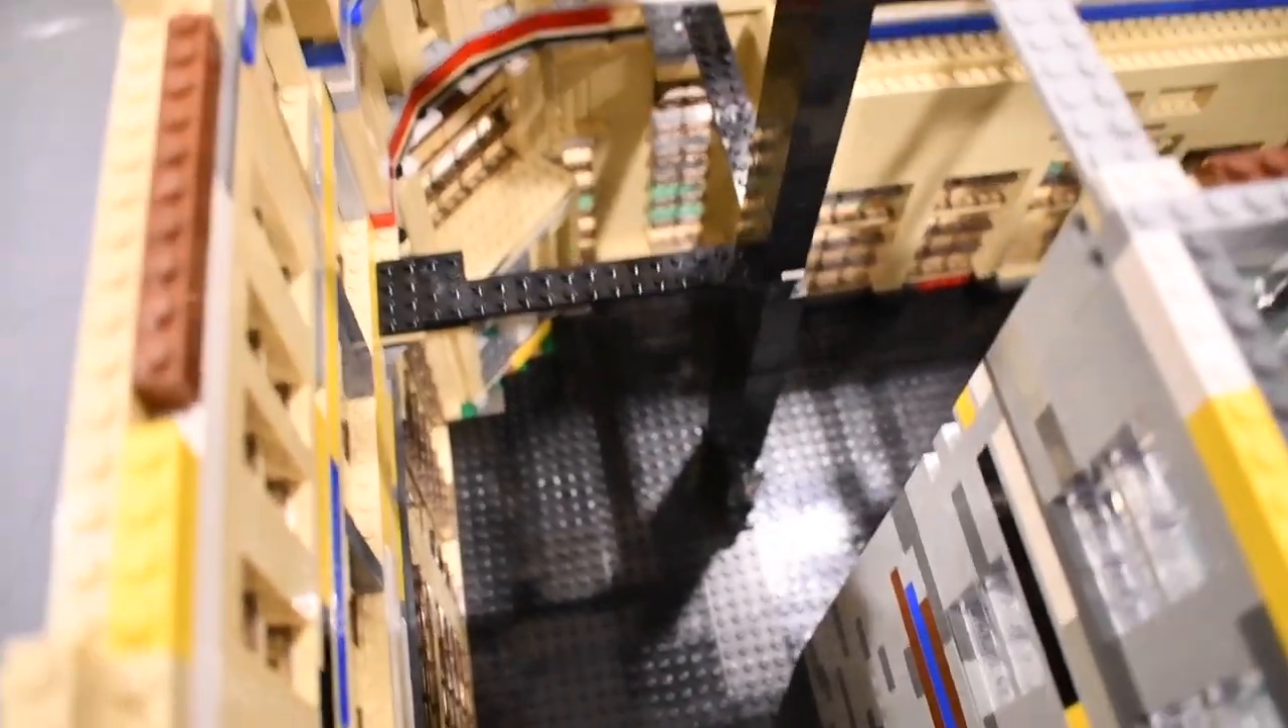Down in the bottom, you can see I layered the entire thing with black plates.